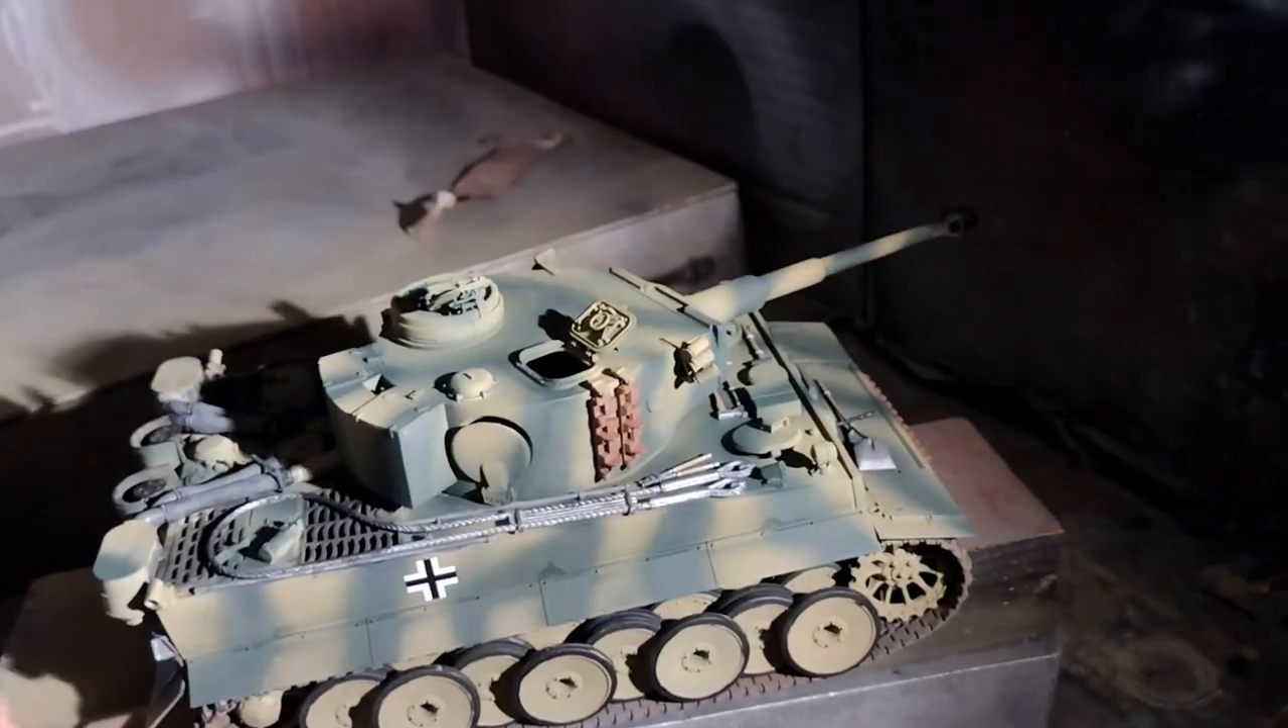The only thing I haven't yet done is put turret numbers on.